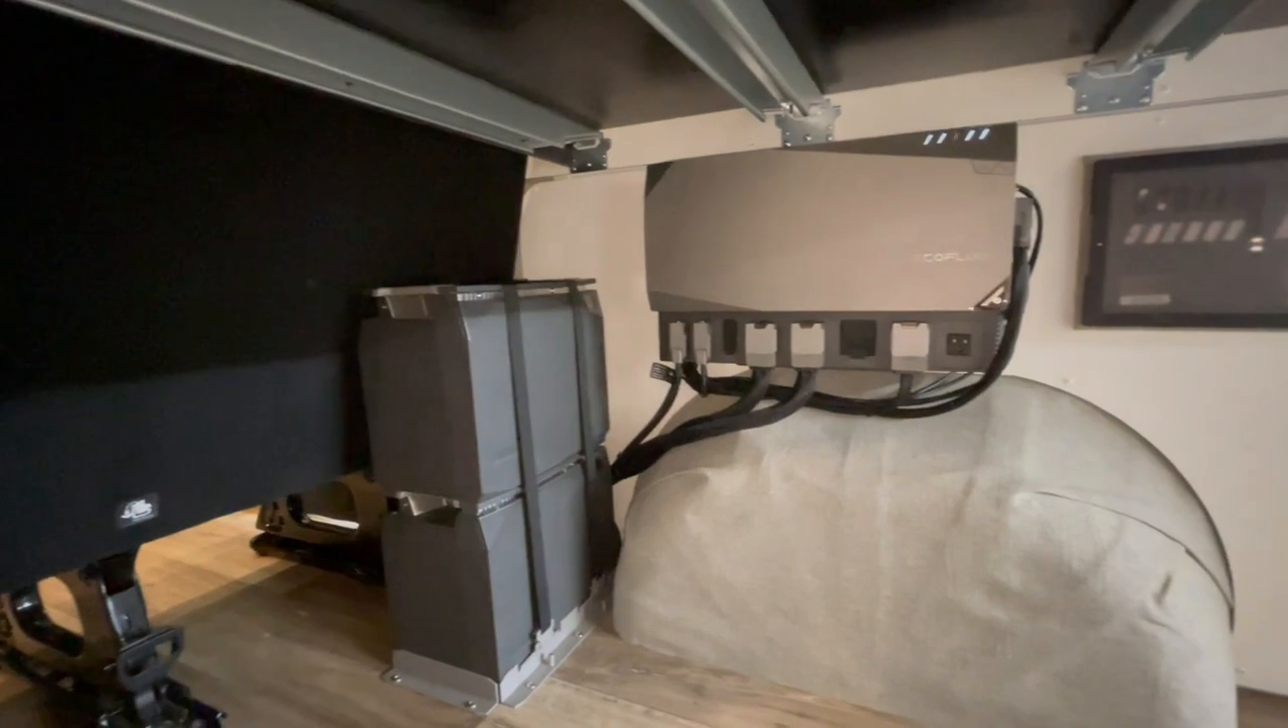We got batteries mounted and tidied all the wiring up.